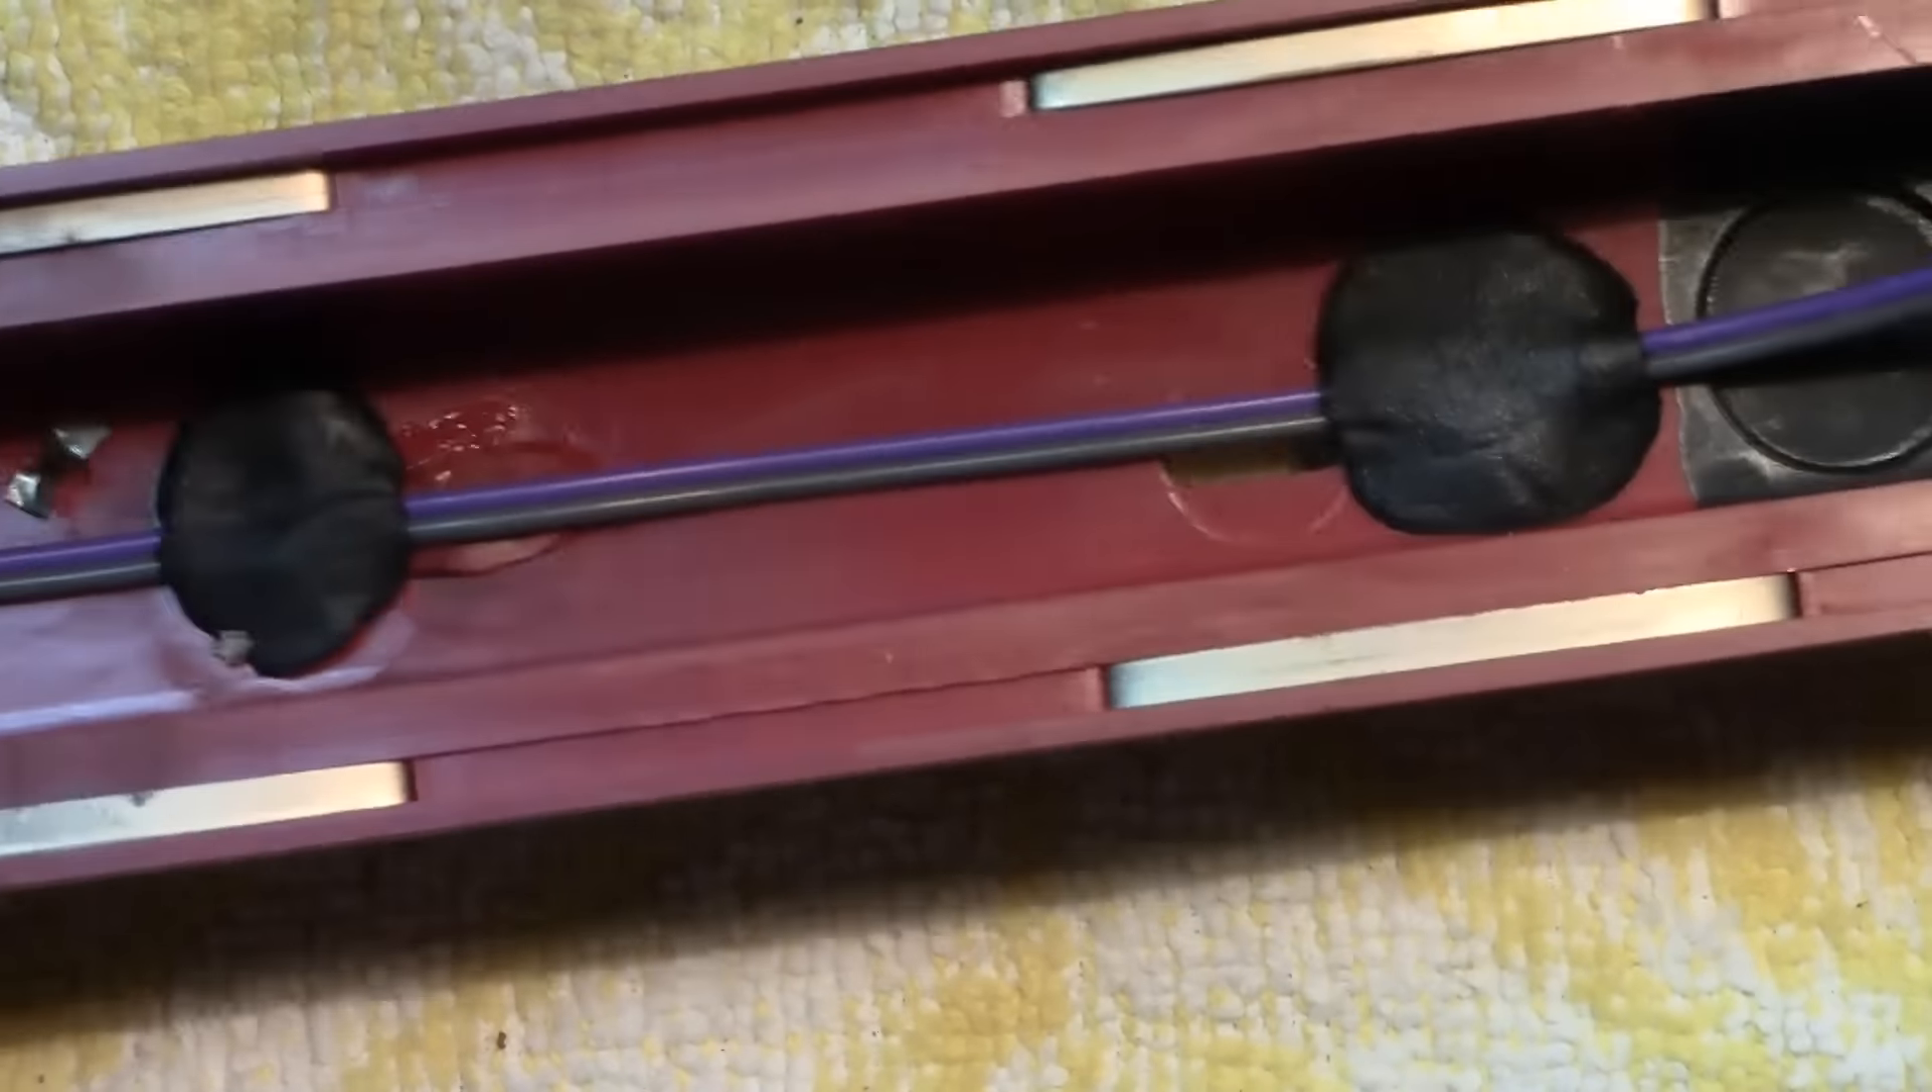You can see i've got some more black tack there holding it to the center and another piece there holding it to the center.